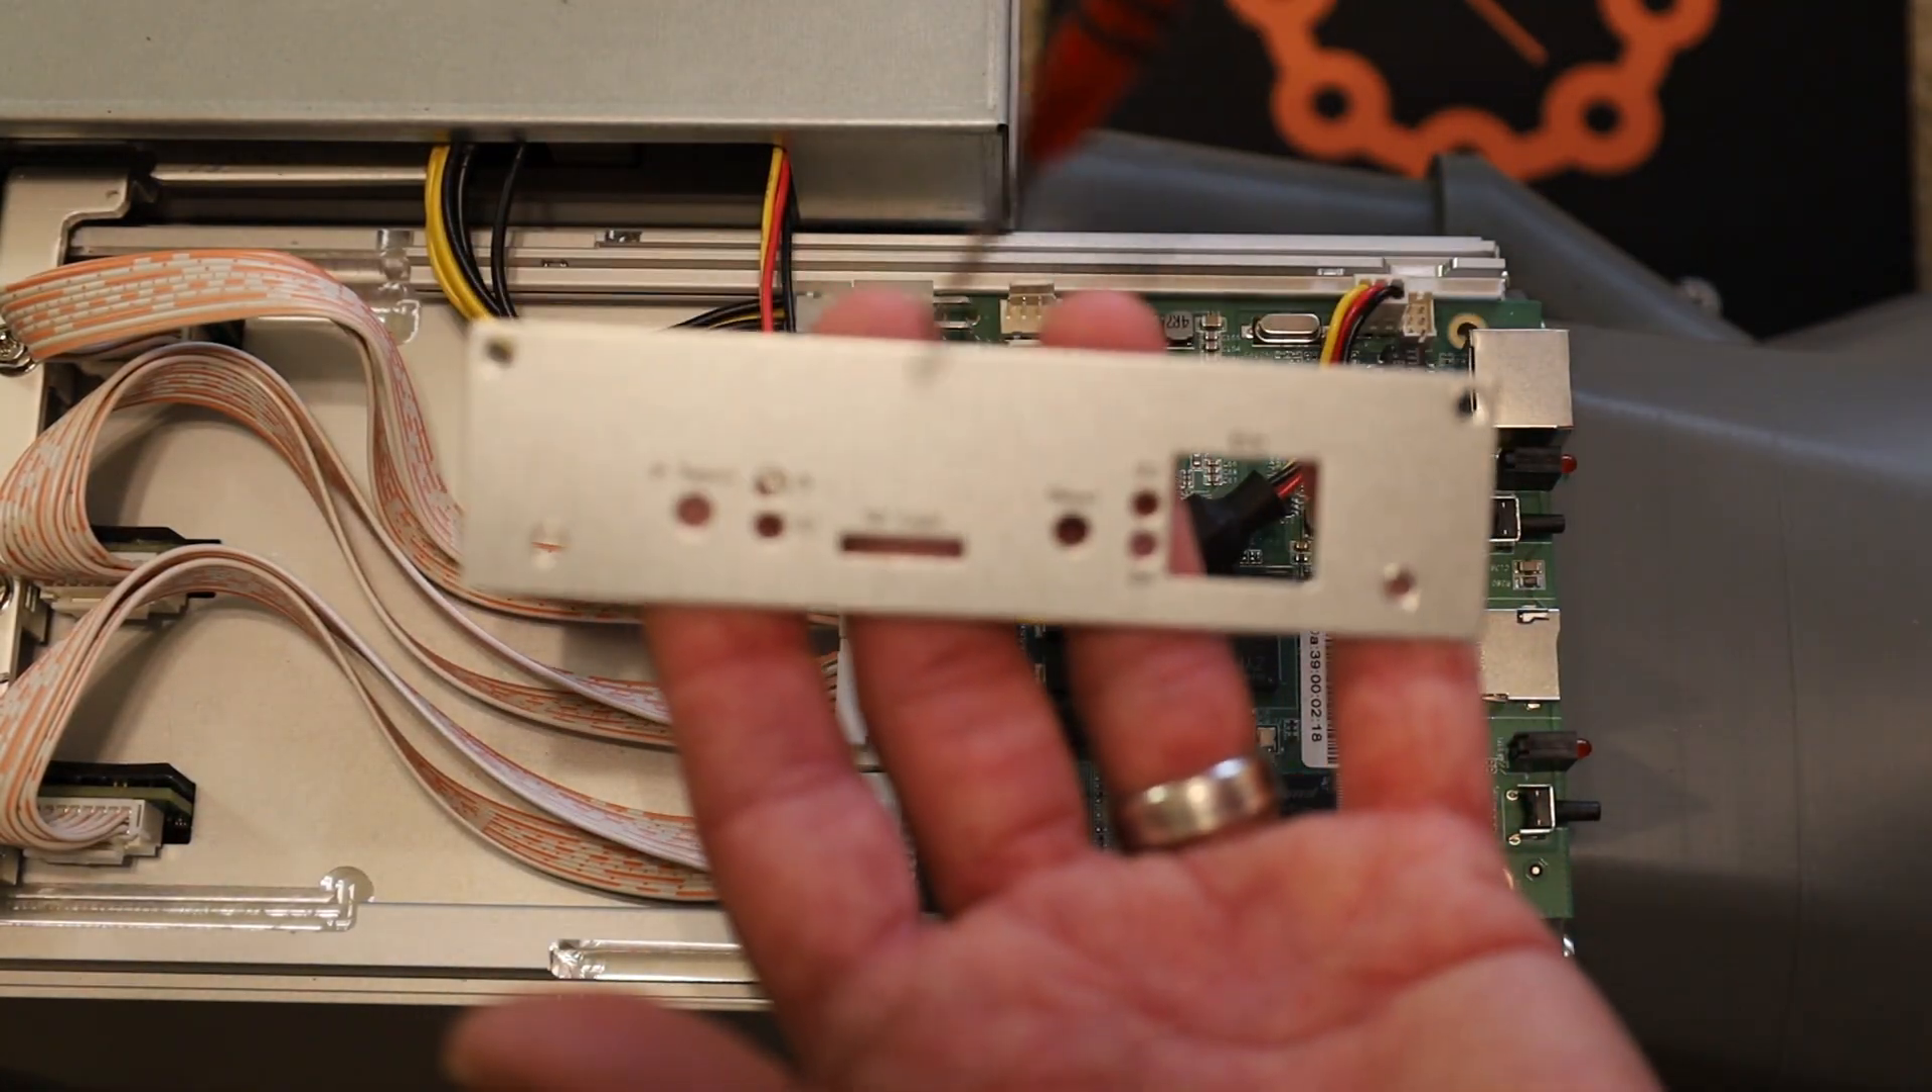Okay, now that the screws have been removed, you can see I took the face plate off here.